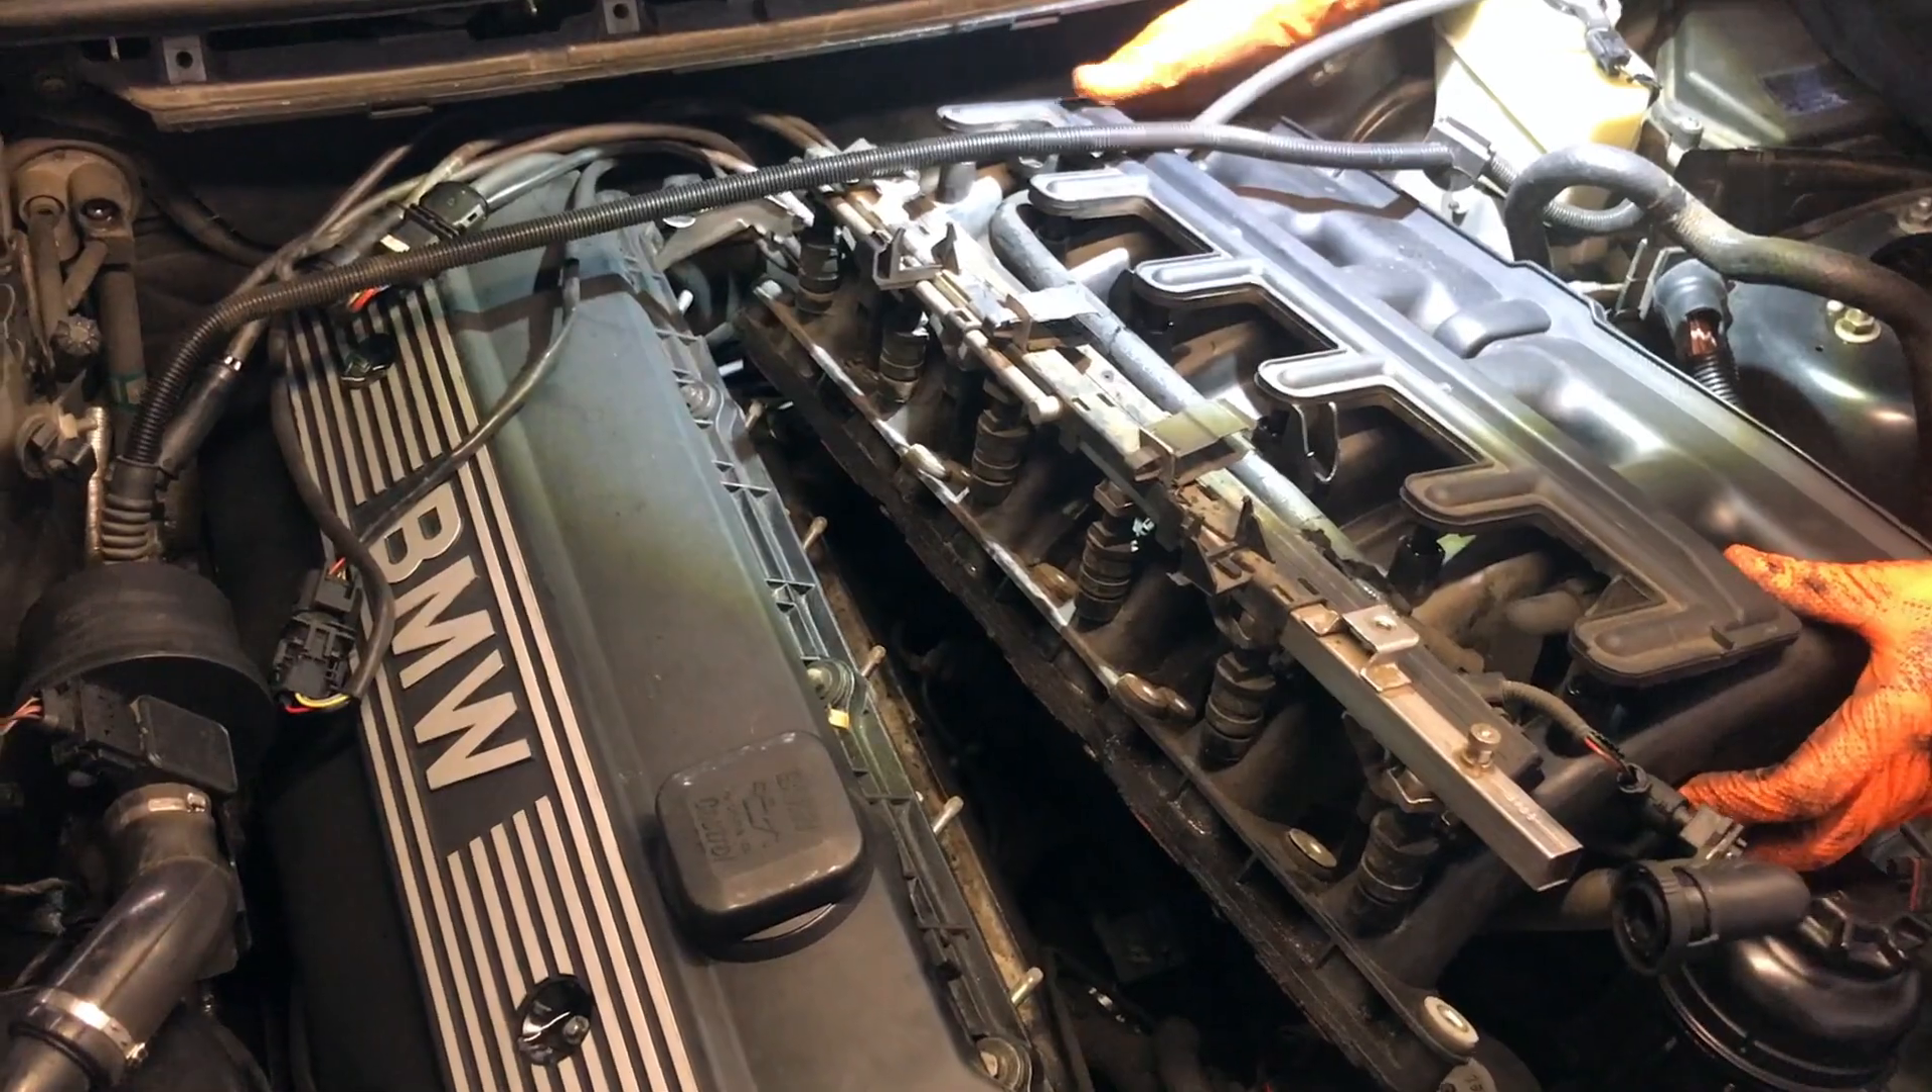Alright, so Danny is pulling the intake manifold off, you can see we left the injector rail on there.